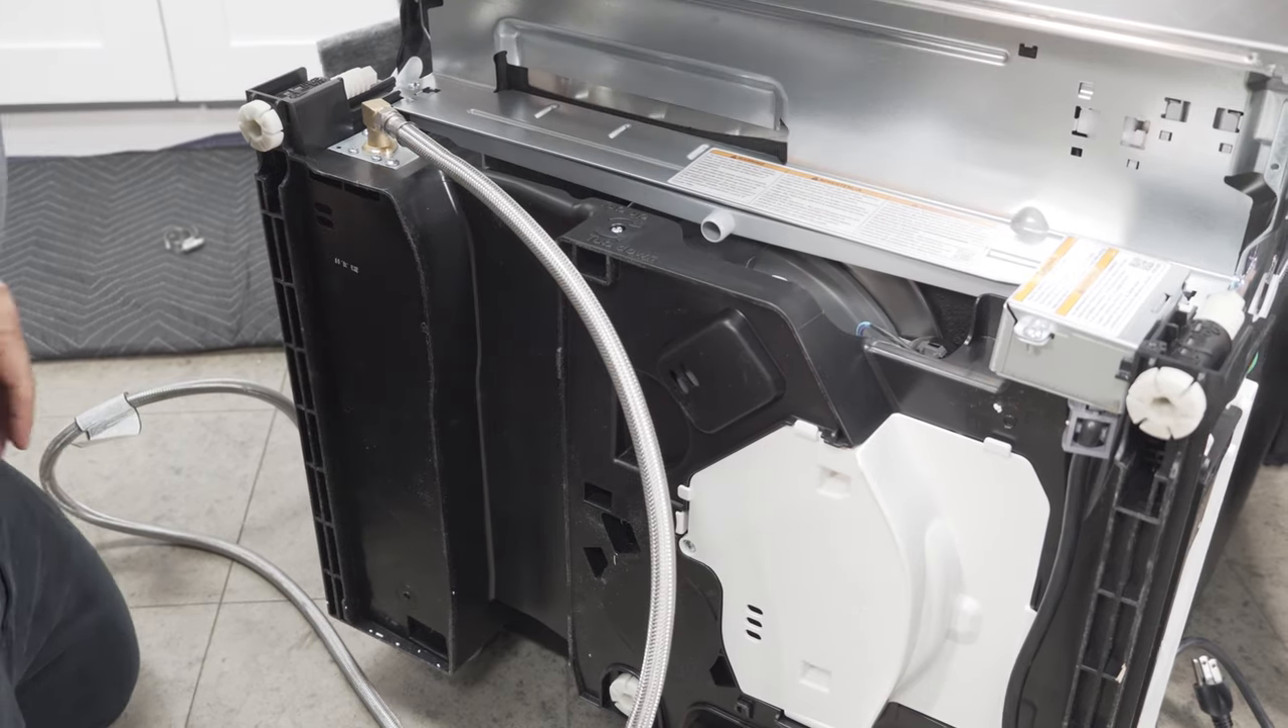And we have our water line already attached and ready as well.